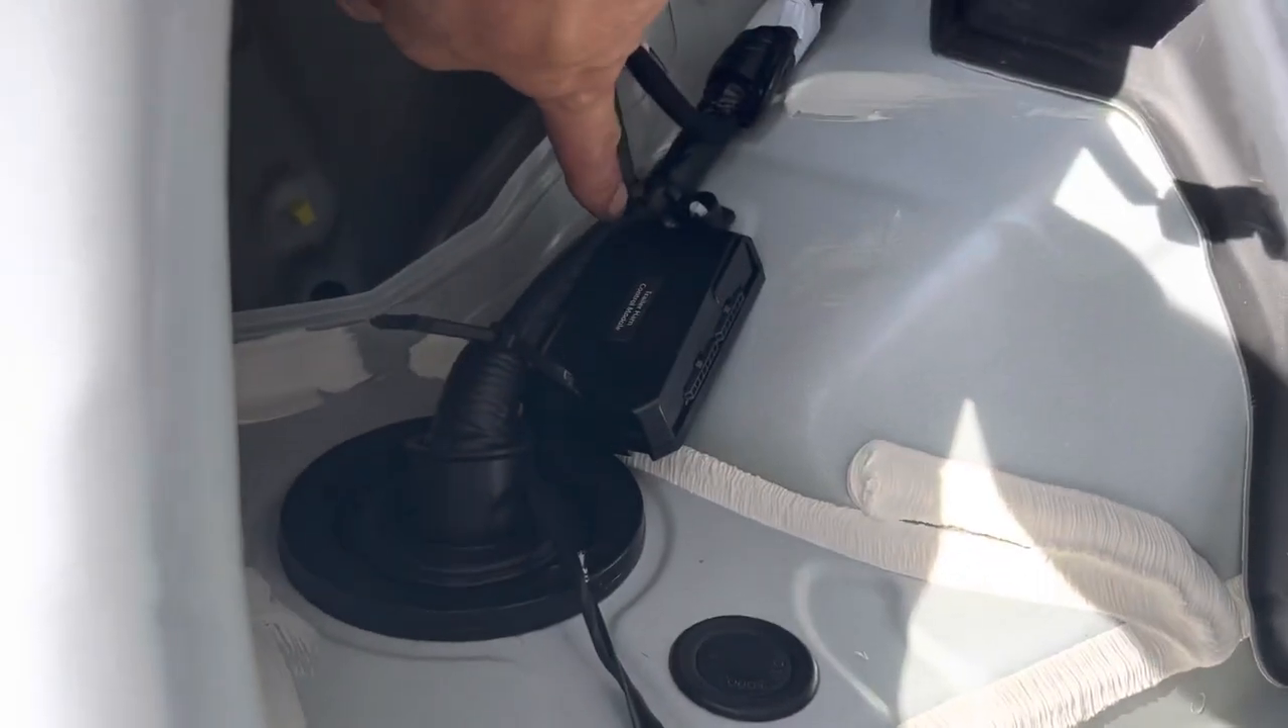I've mounted the controller box right here sorry zip tied.